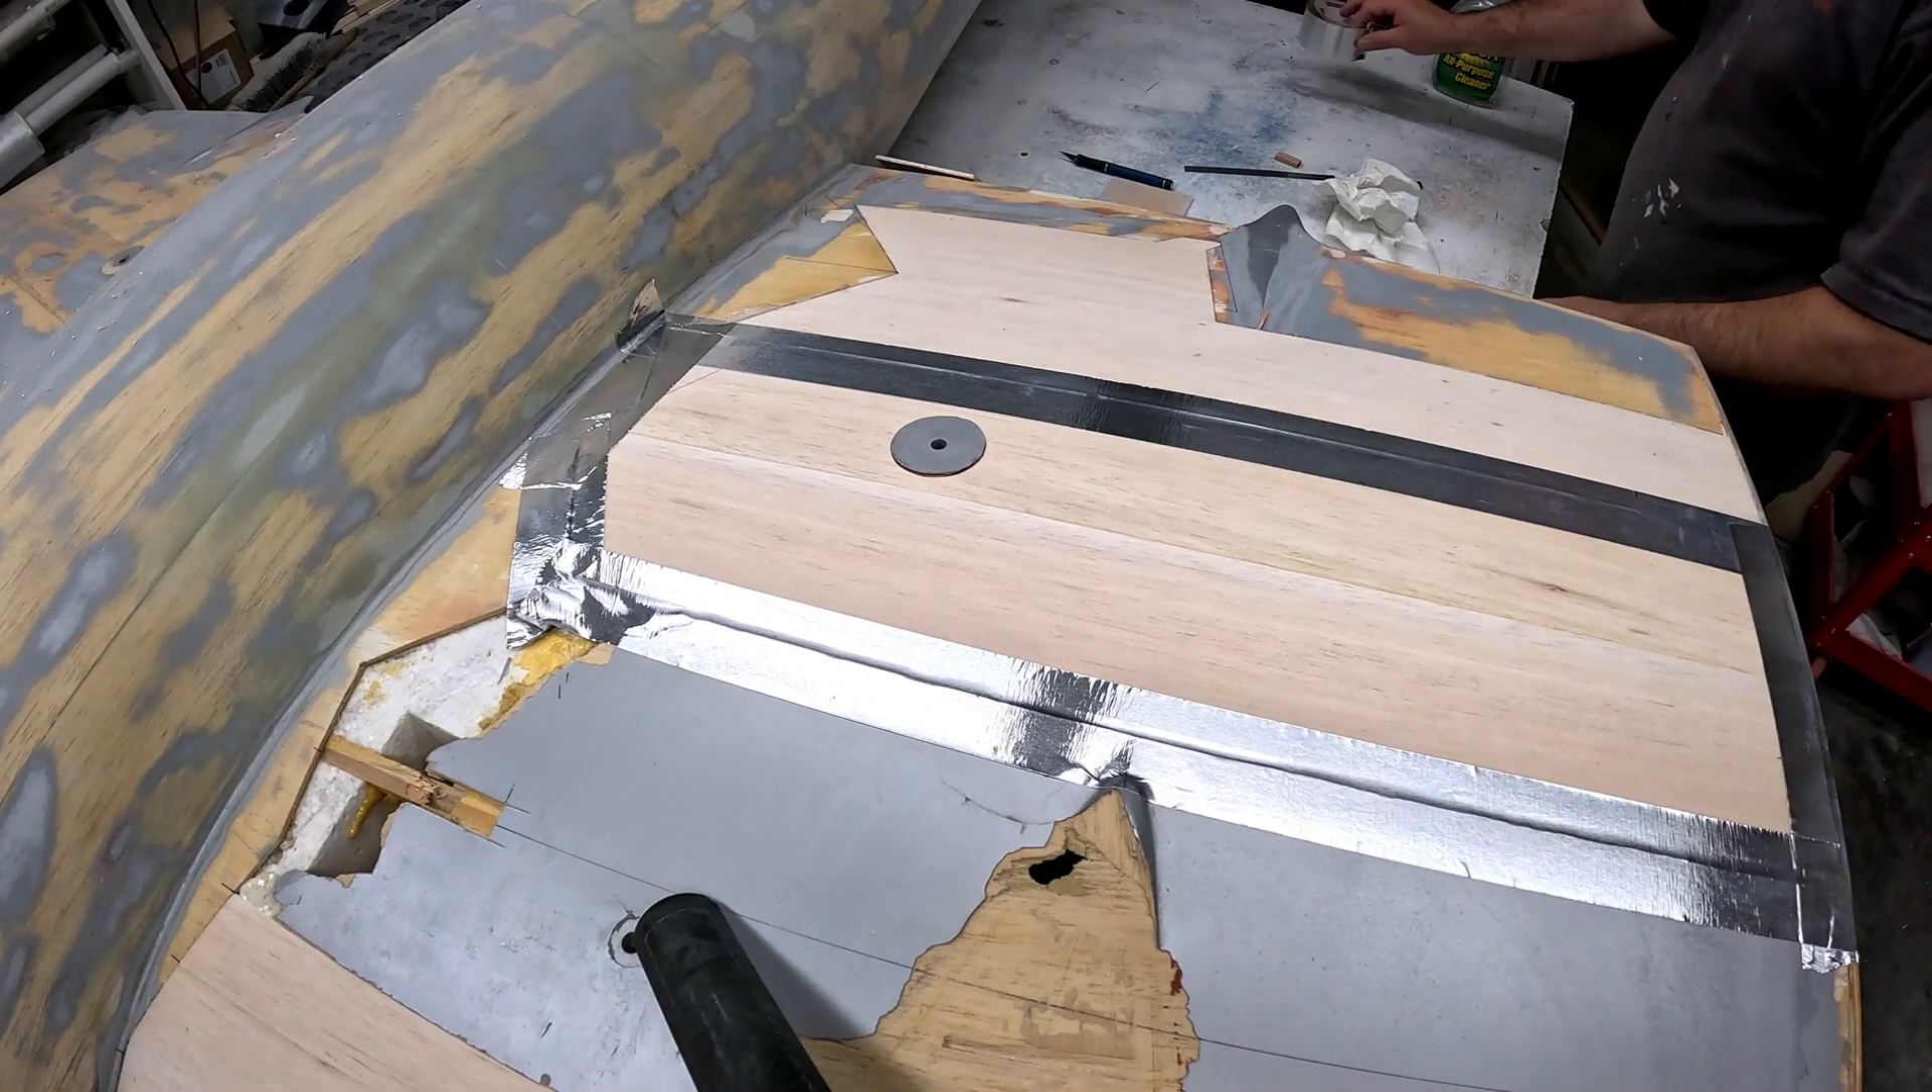I i all right folks there we have another replacement skin applied to the b29 wing.